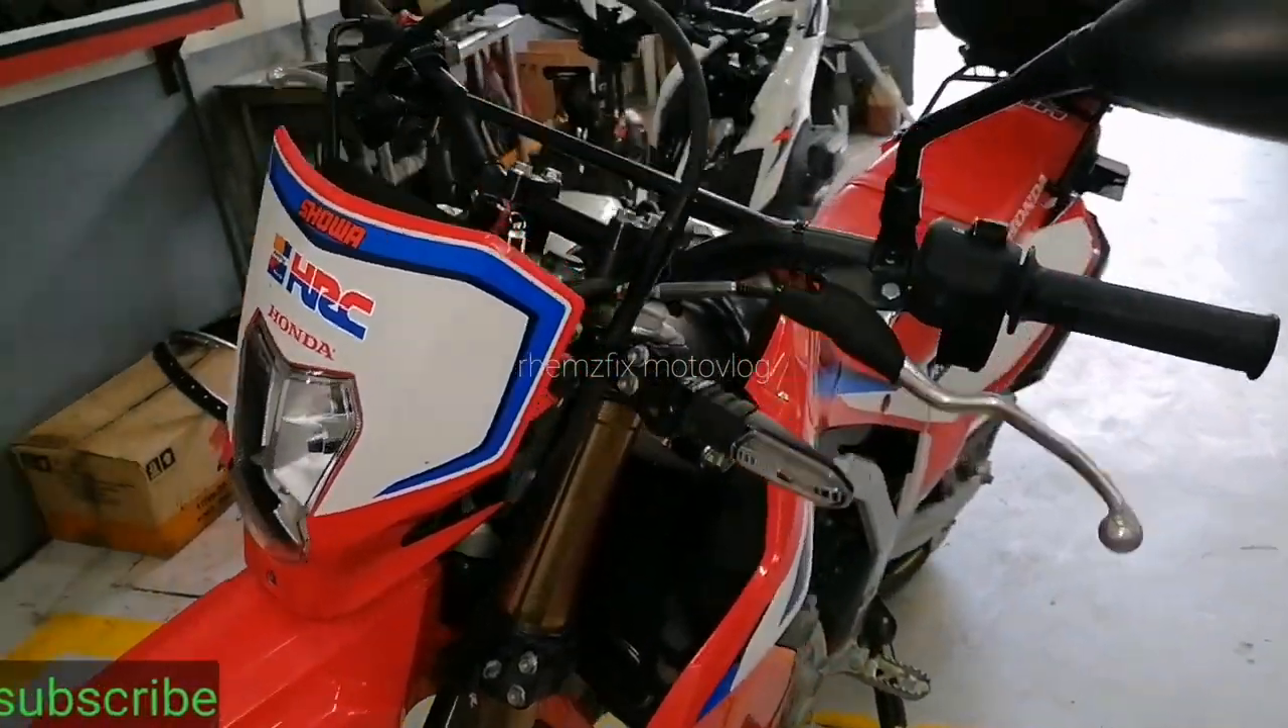Tapos na natin naibalik ang kanyang headlight.